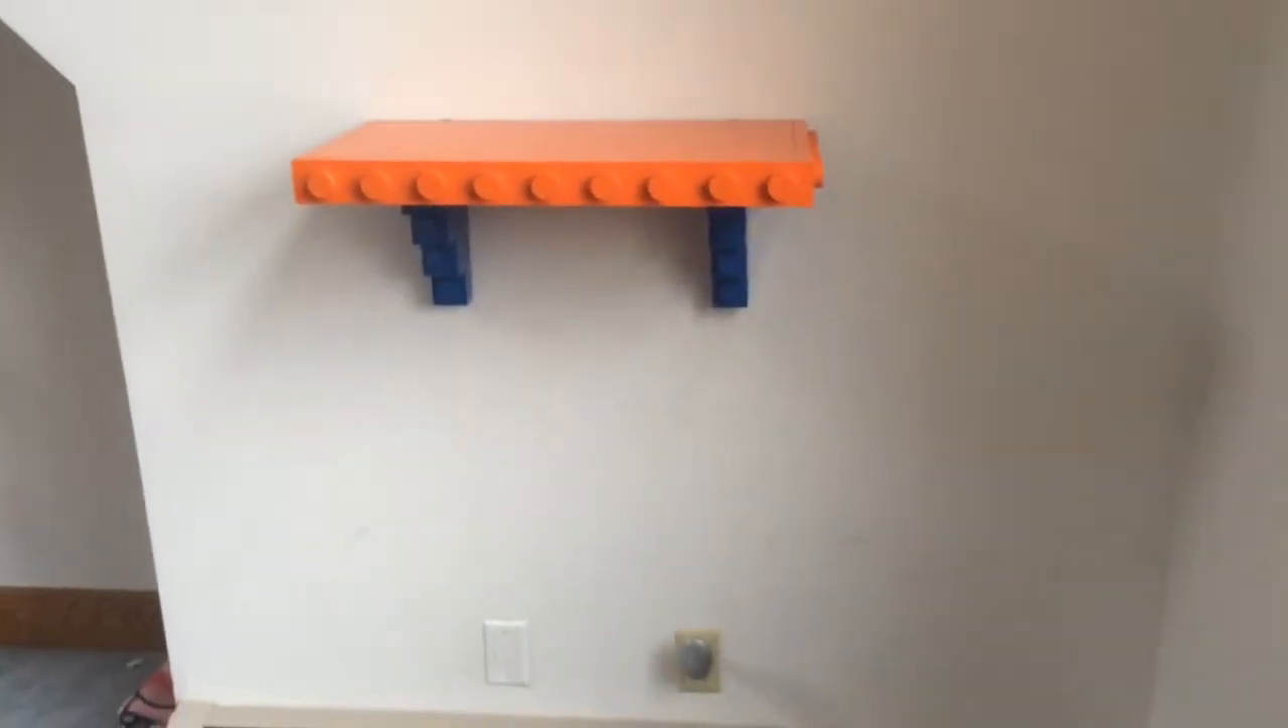All right, so here we are we got the first shelf hung up Orange shelf with the blue brackets so you can see.